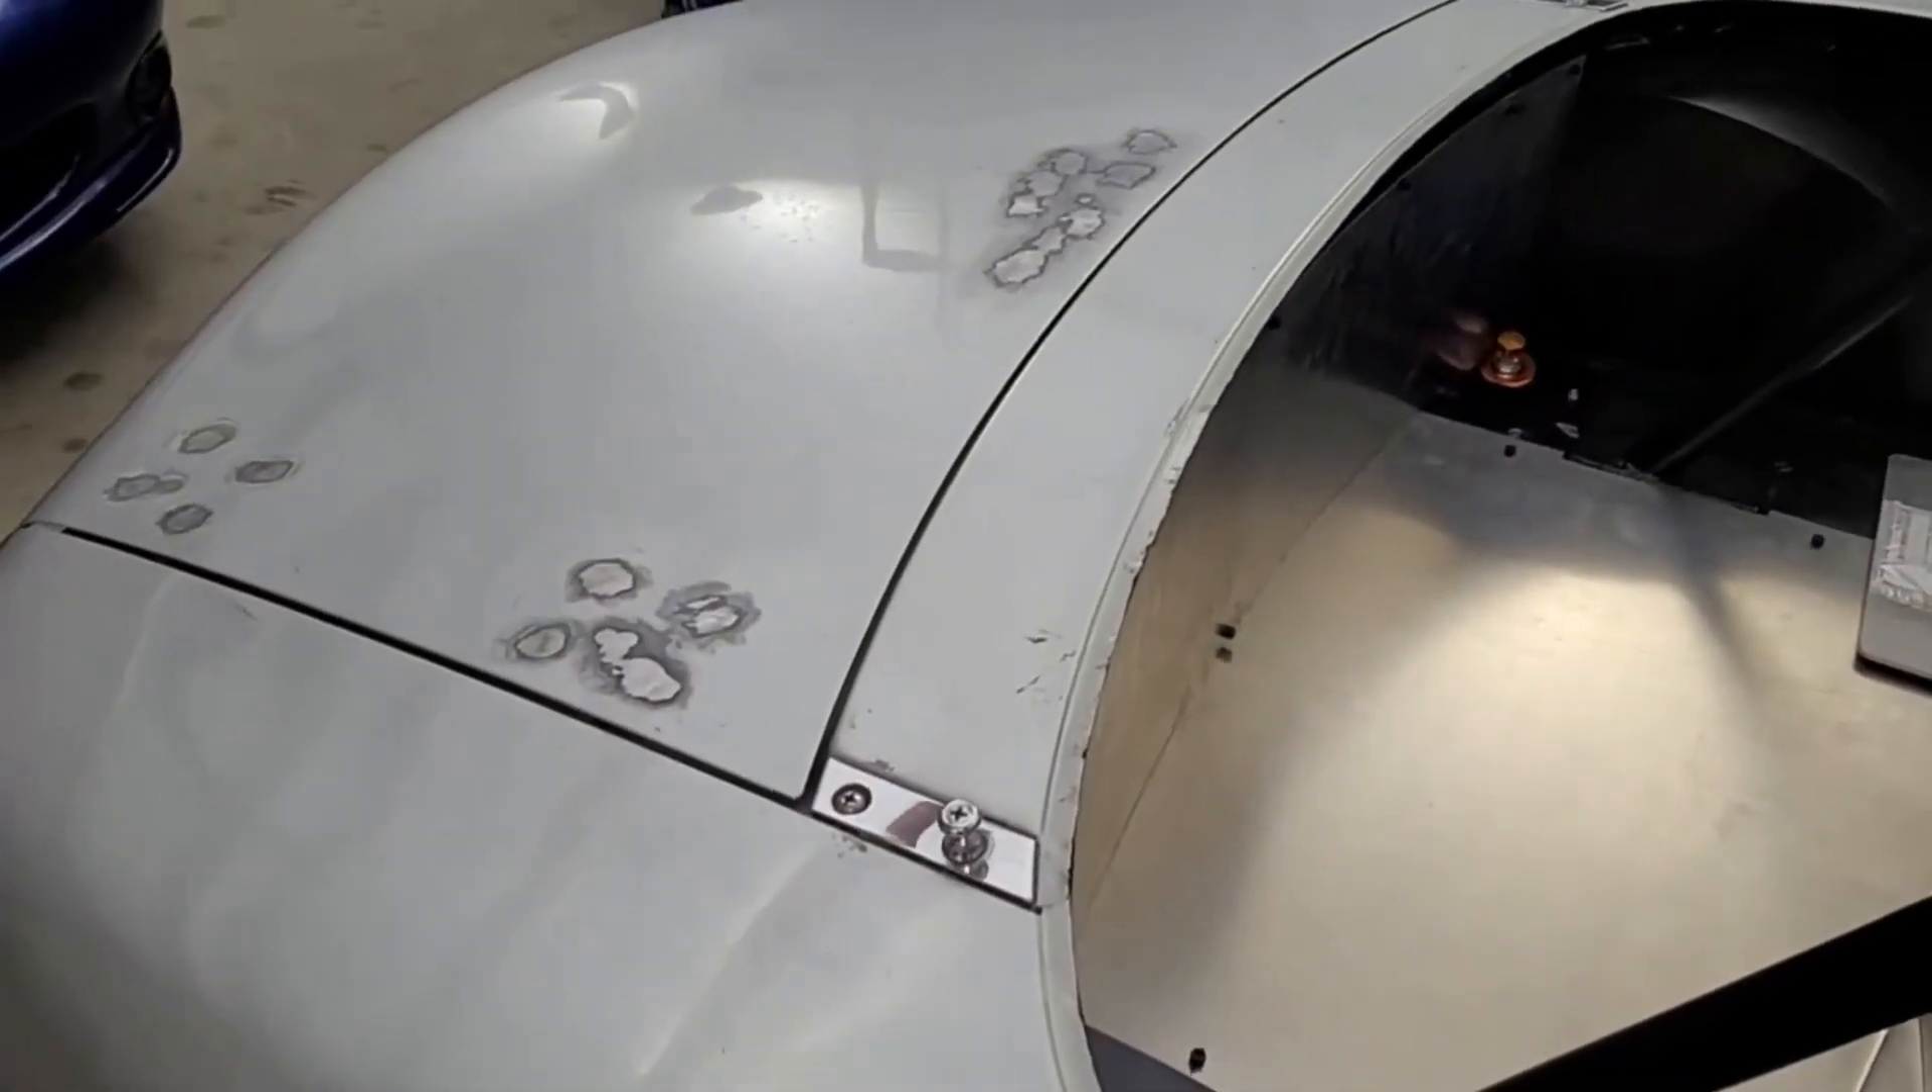The gaps look pretty decent.